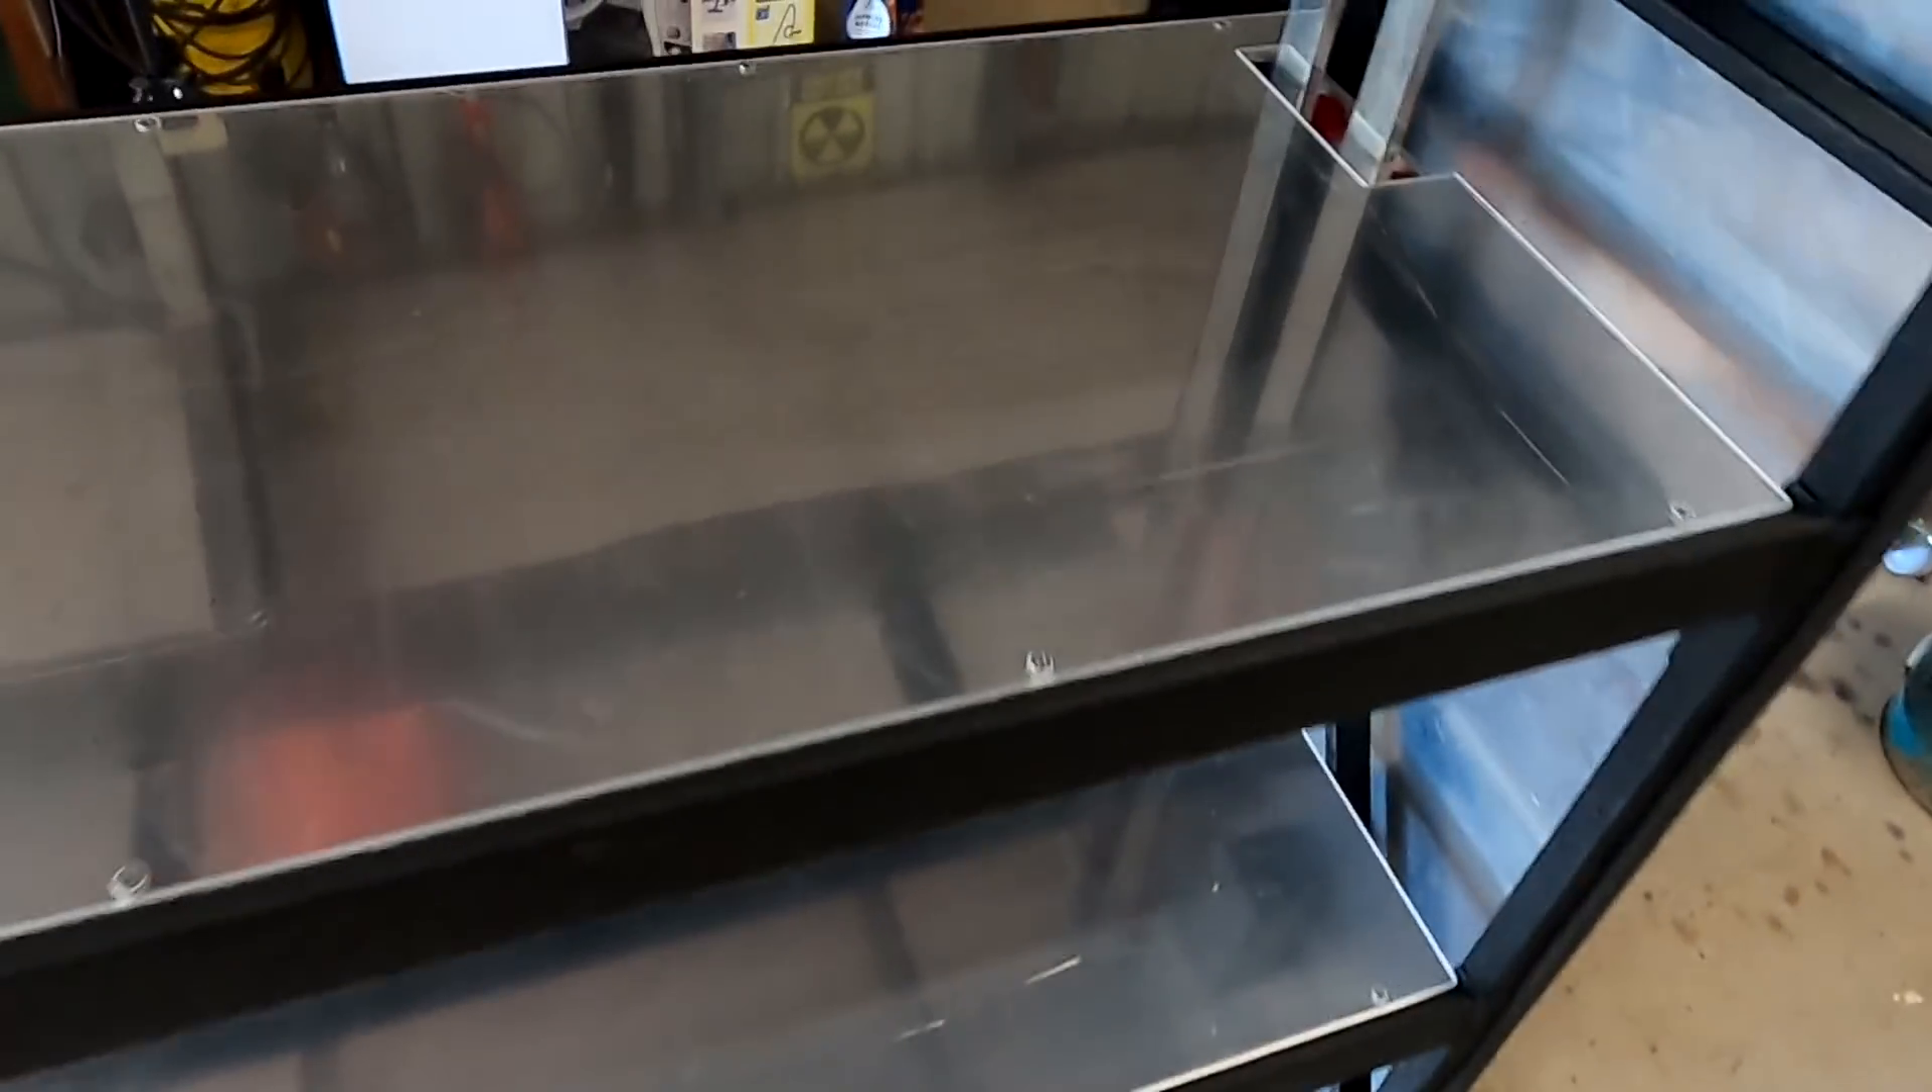Okay so we have now mounted our acrylic on top of the aluminium shelf this is all nice and sturdy and isolated now.